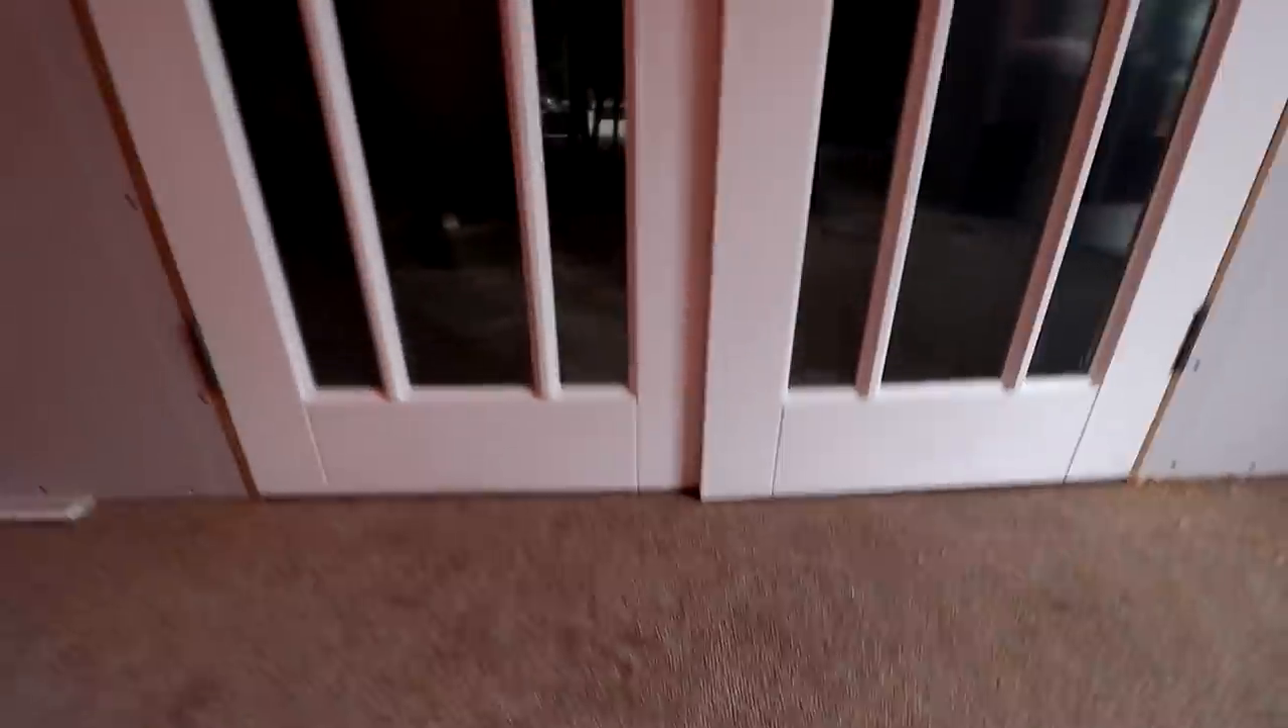So both doors are now fitted the gap along the top and along the bottom looks good and consistent but the doors don't quite close together.